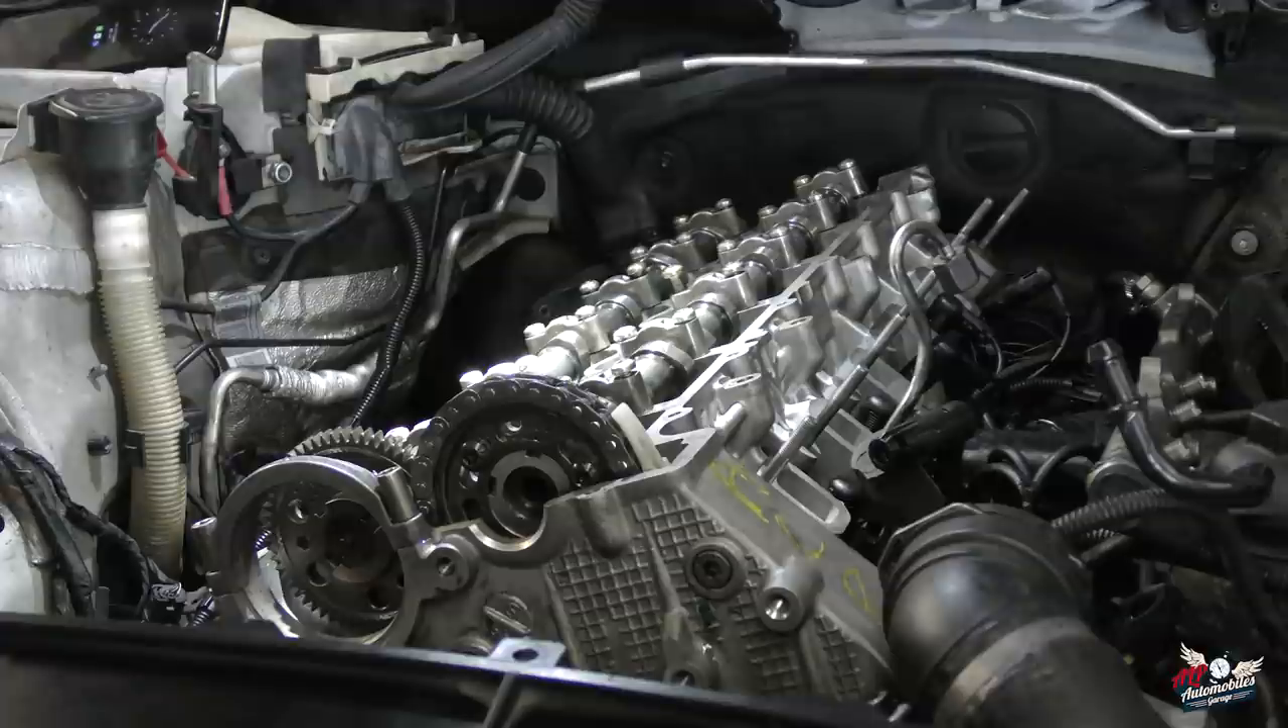J'ai remonté mes arbre à cam, je vais aller les serrer.